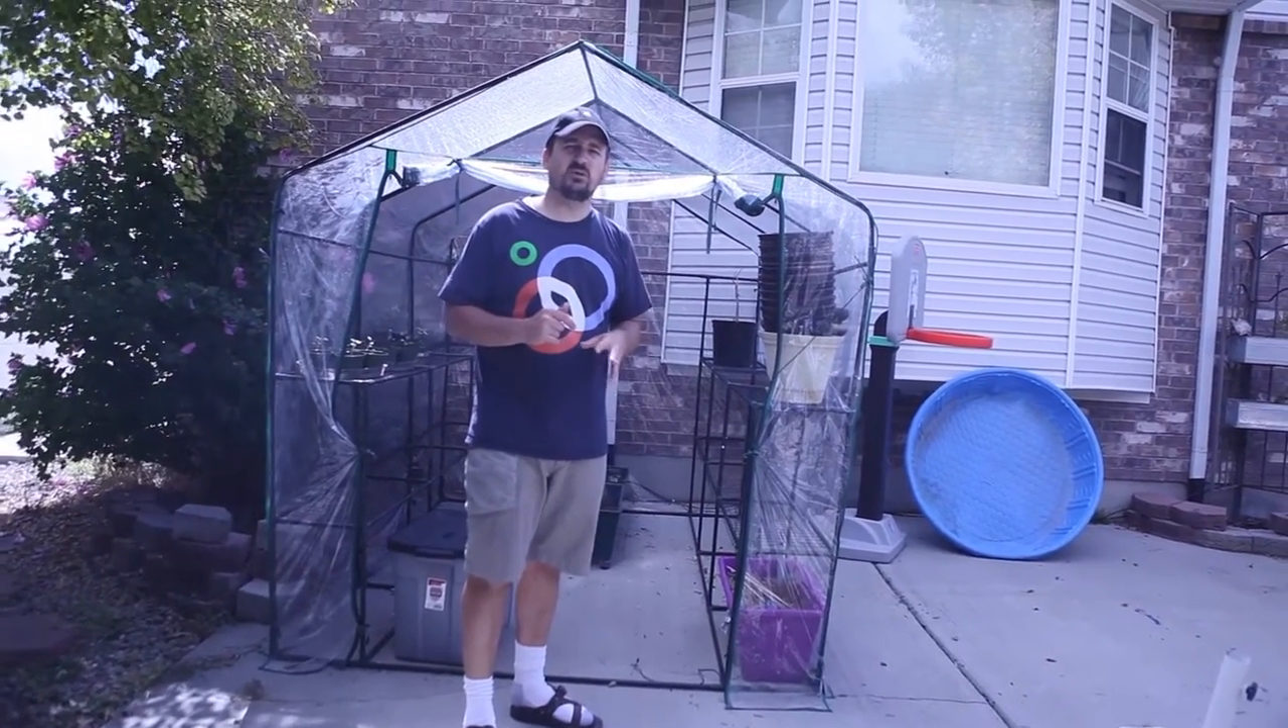We've got the greenhouse all put together, assembled. I put the plastic on.